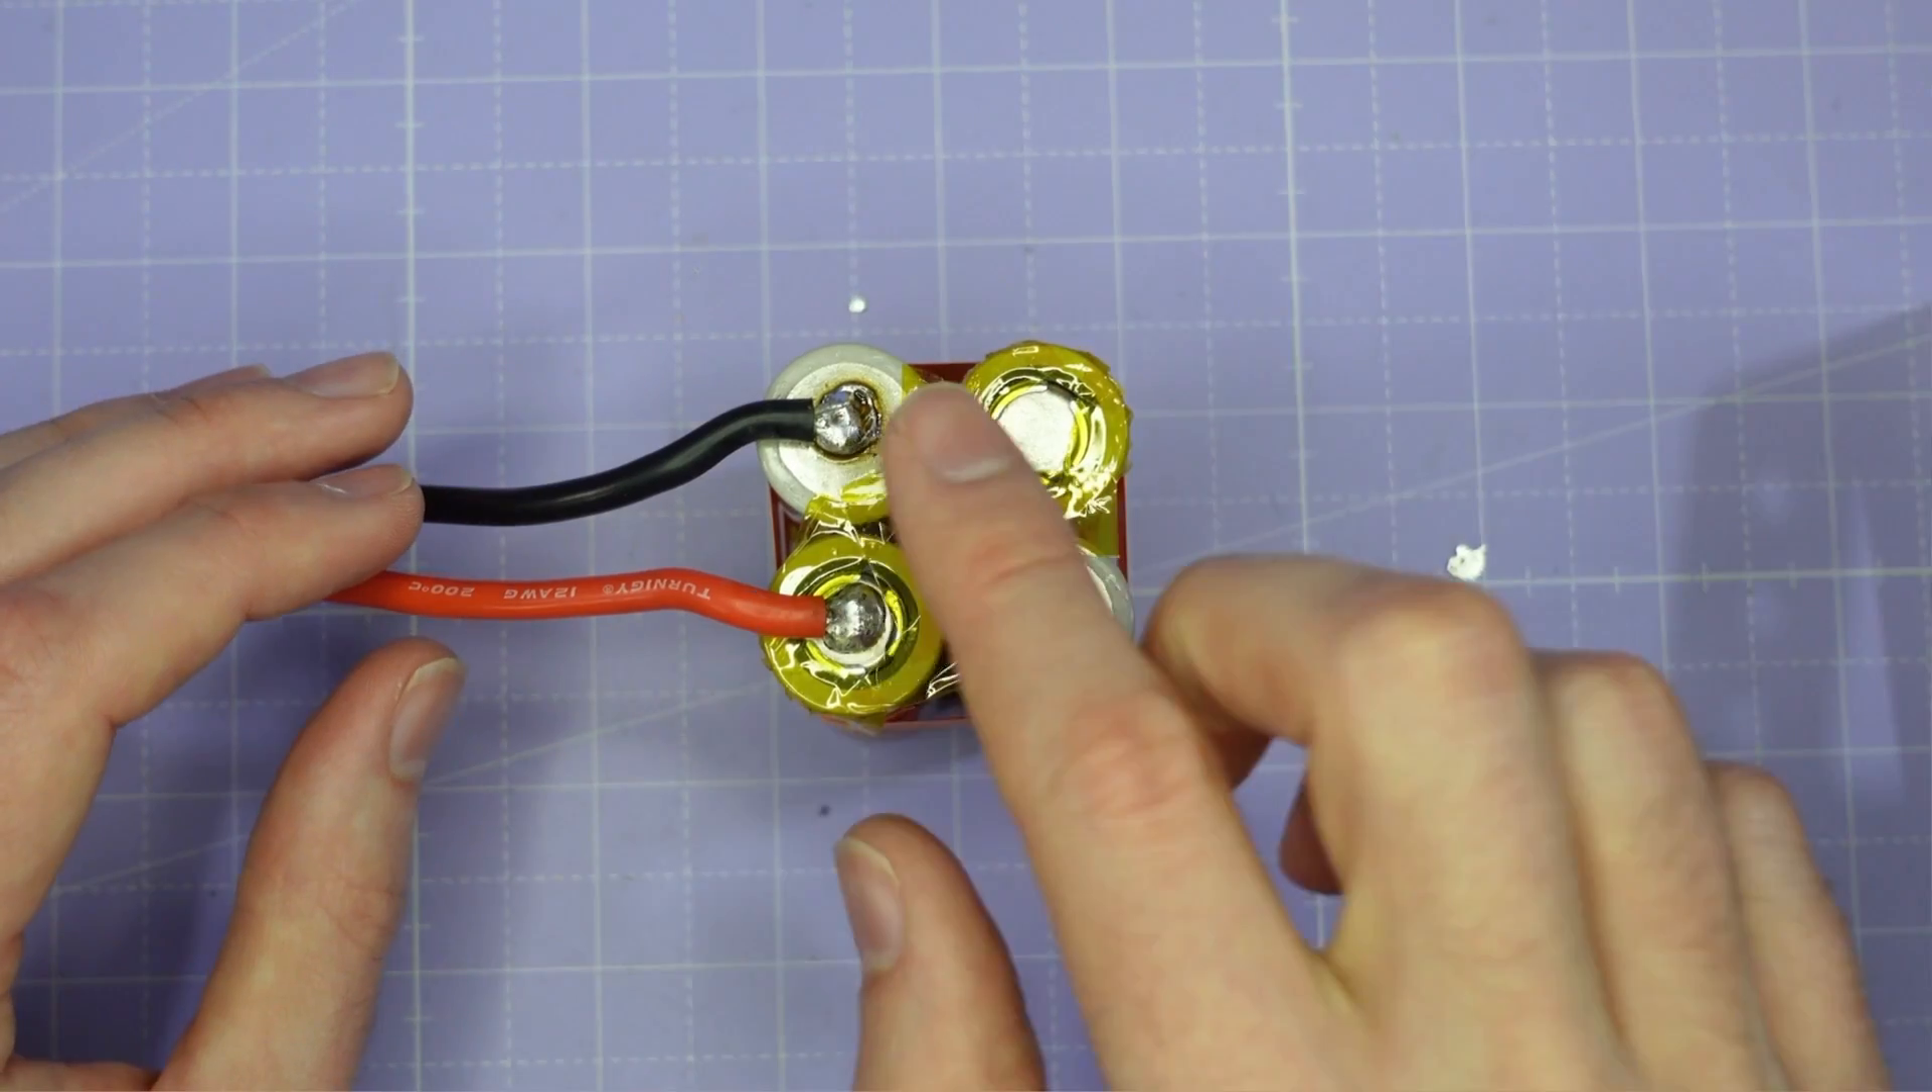Alright so now we've got our discharge lead soldered on, positive and negative.